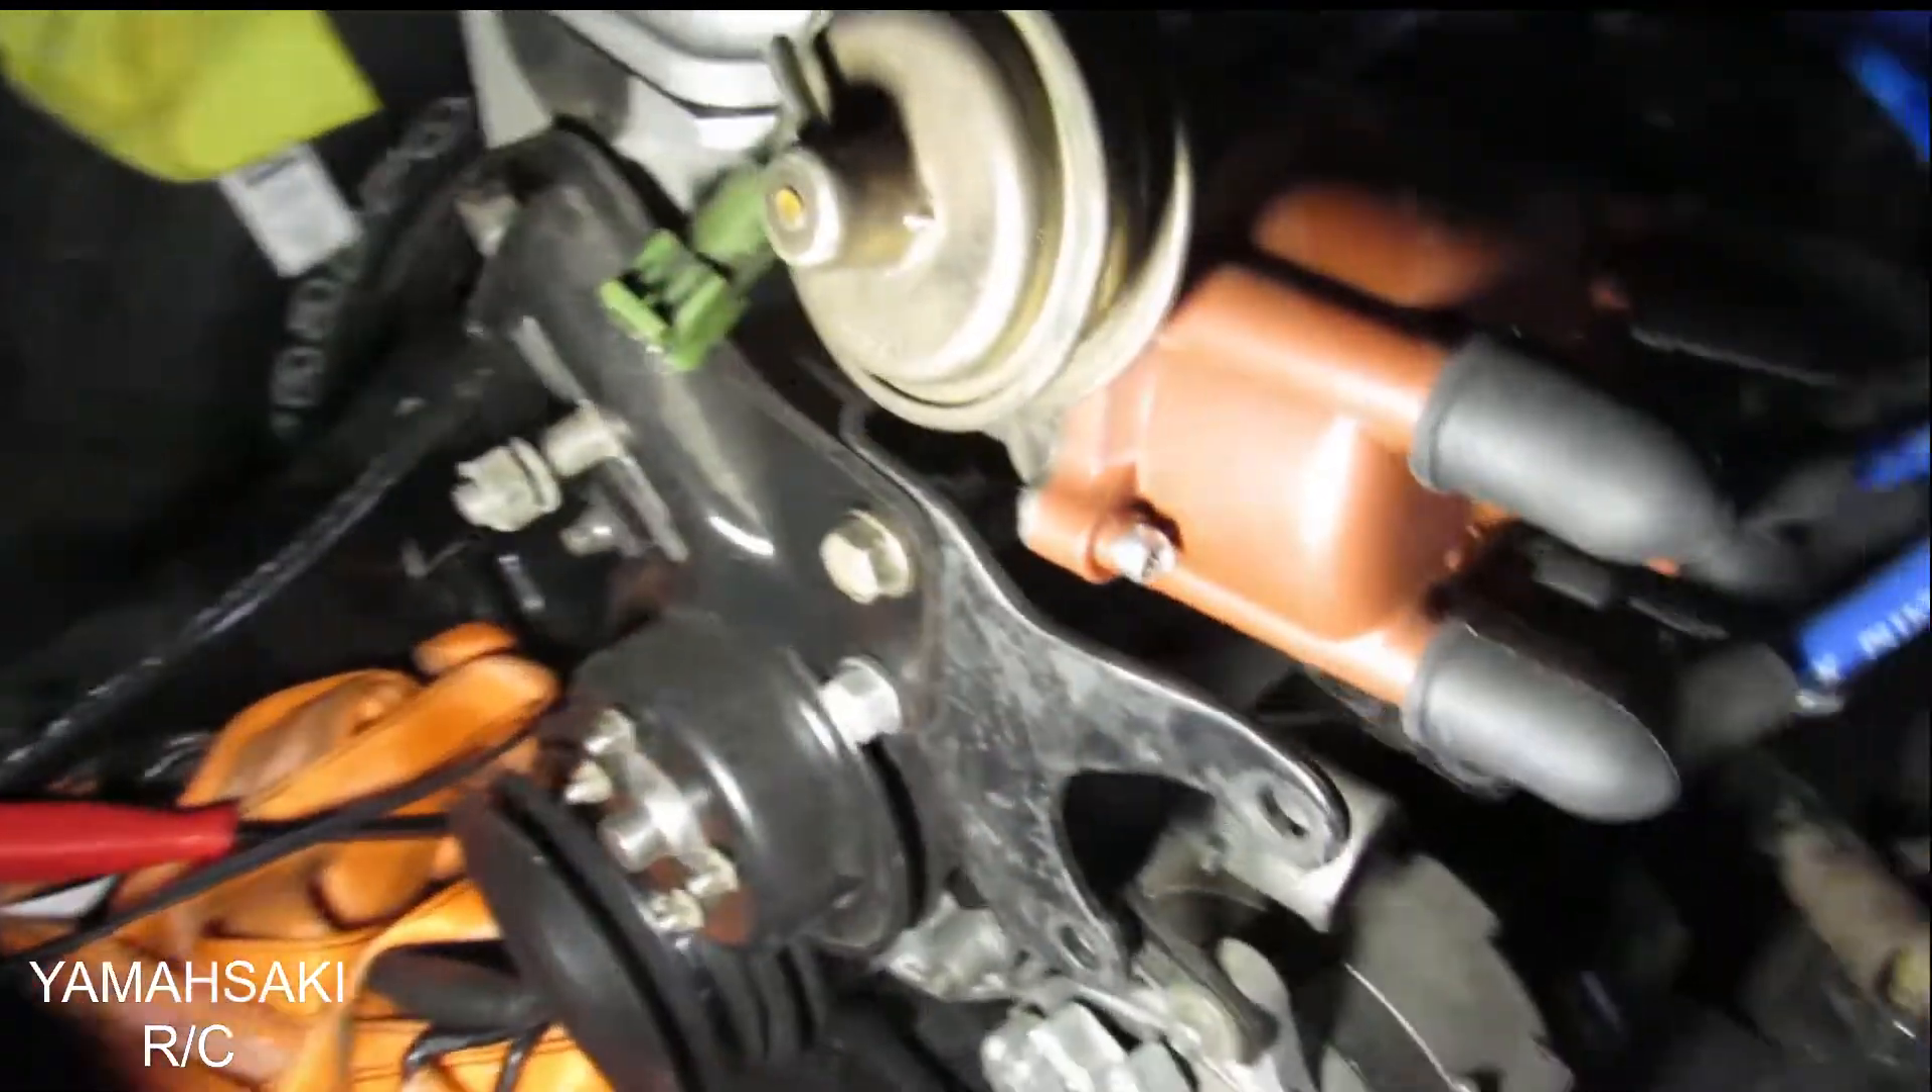Got the distributor on.